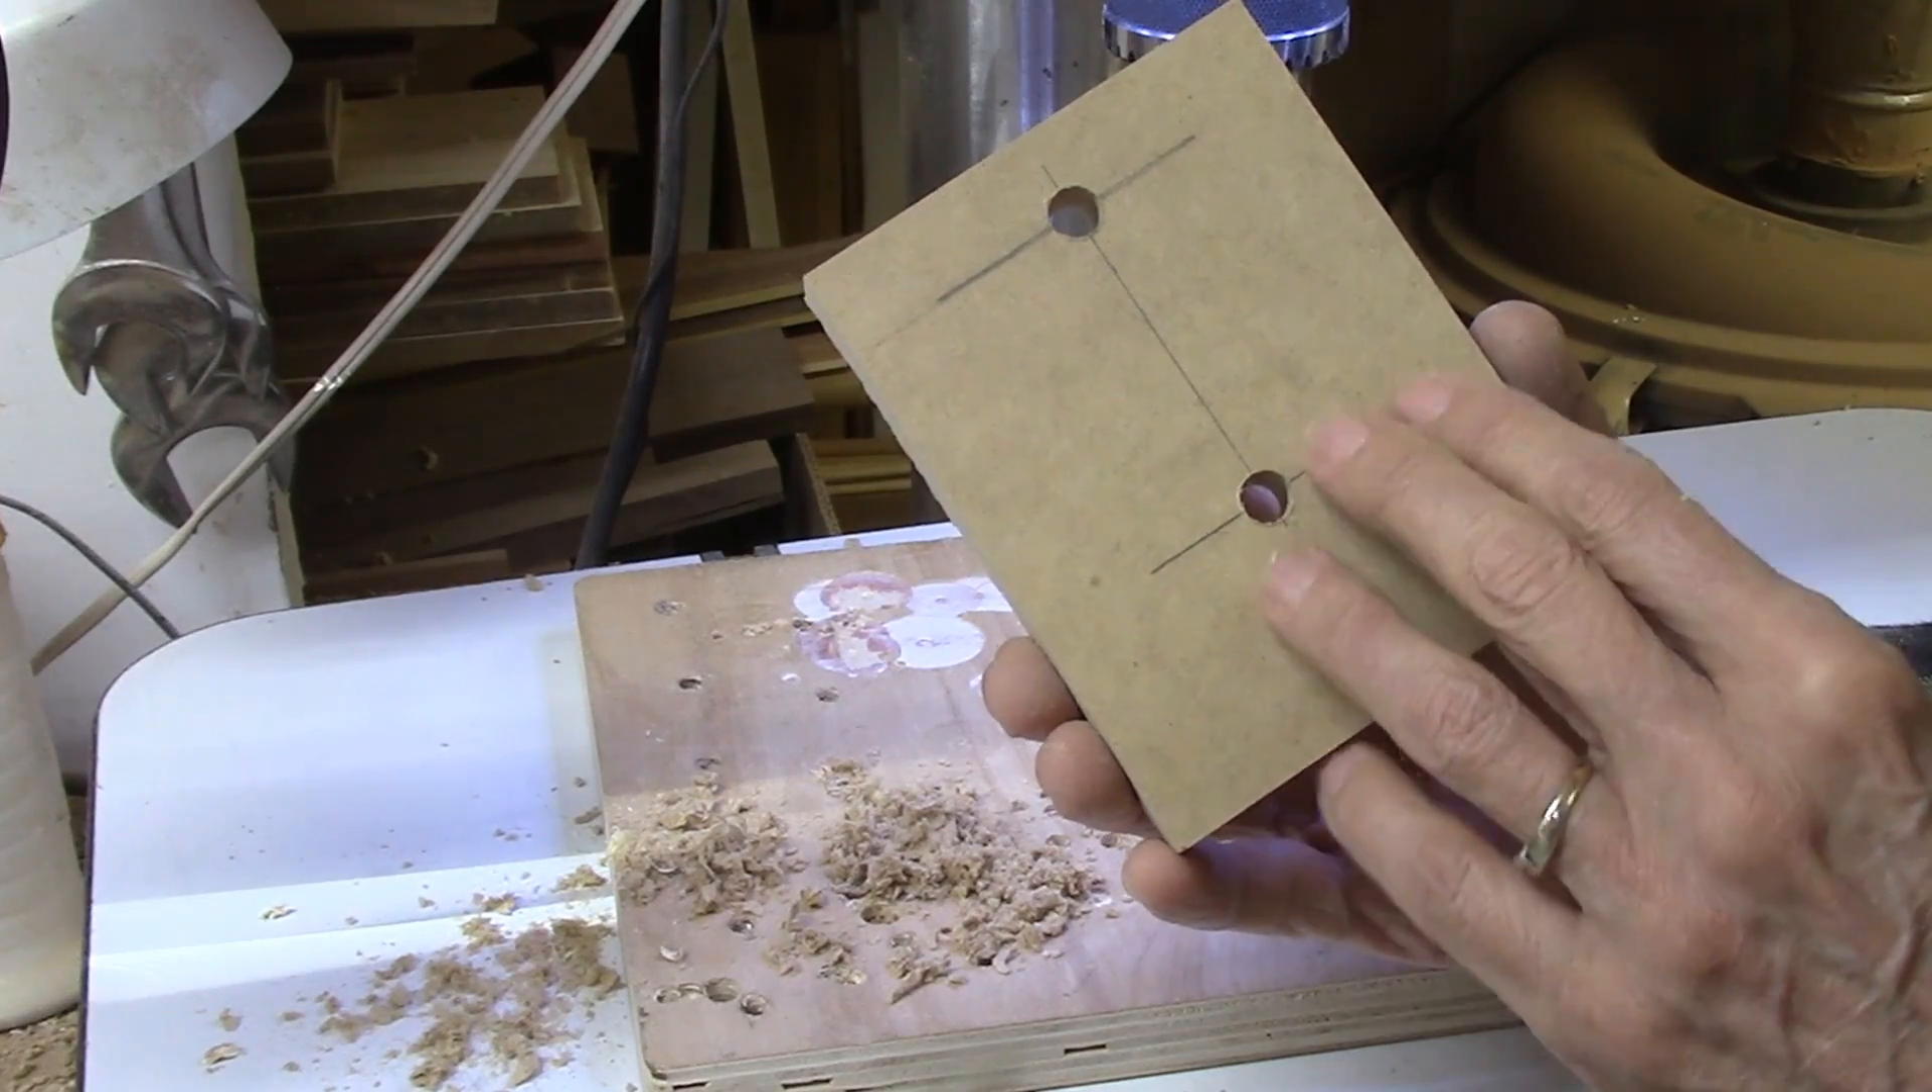And there's my plate ready to screw in the two inserts.